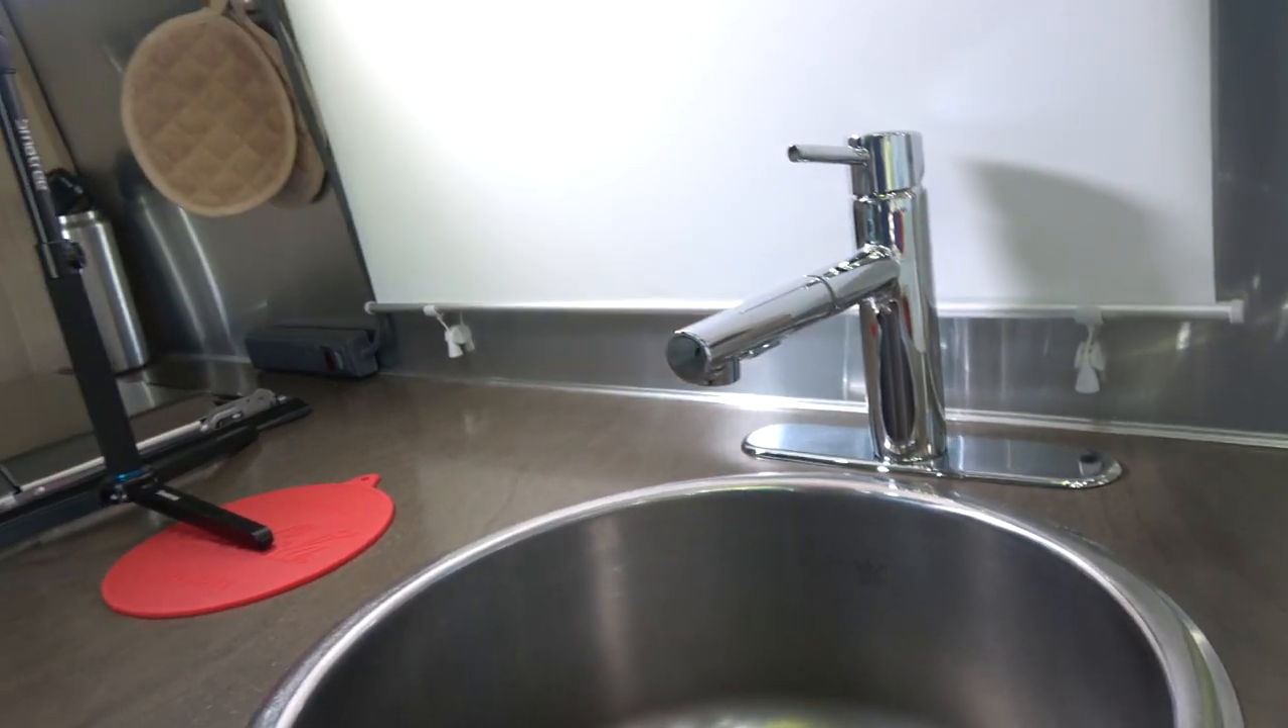You've got a nice new faucet in place here with a retractable sprayer.